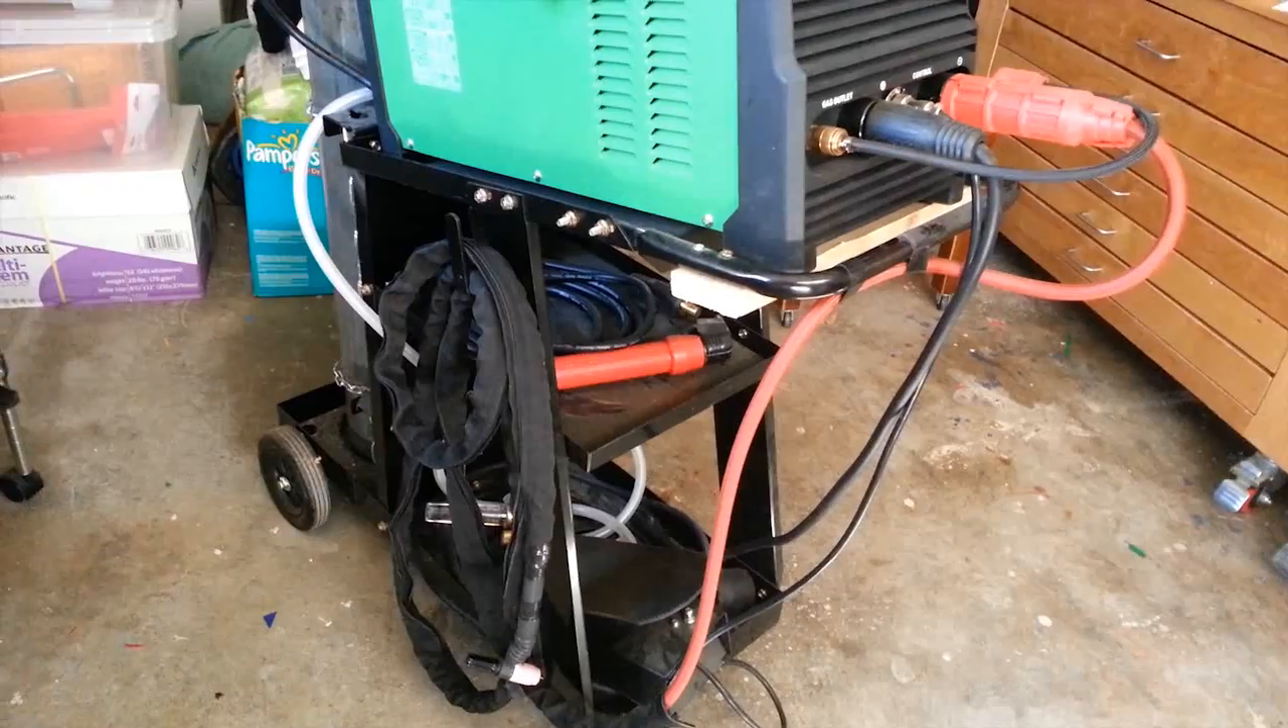You can see right here it's a little too small so I had to put this piece of wood to hold the front of the welder on there.